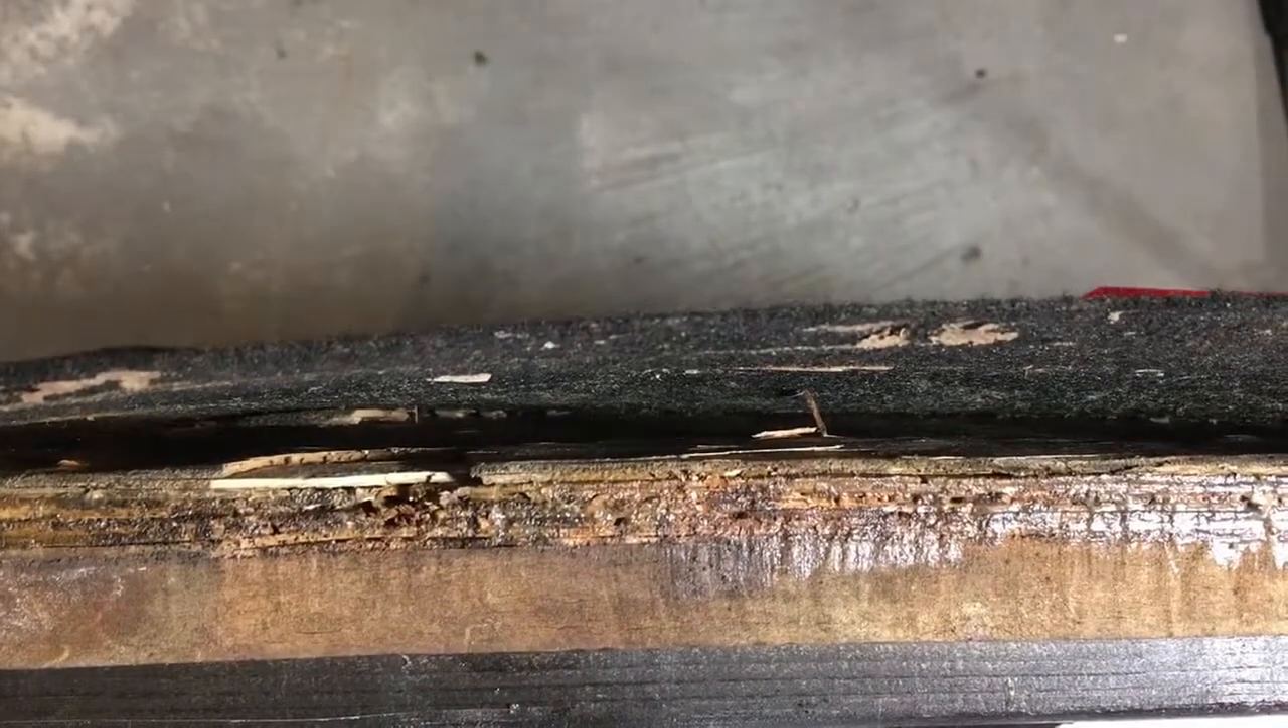Here you can see the big gap between the wood and the carpet.